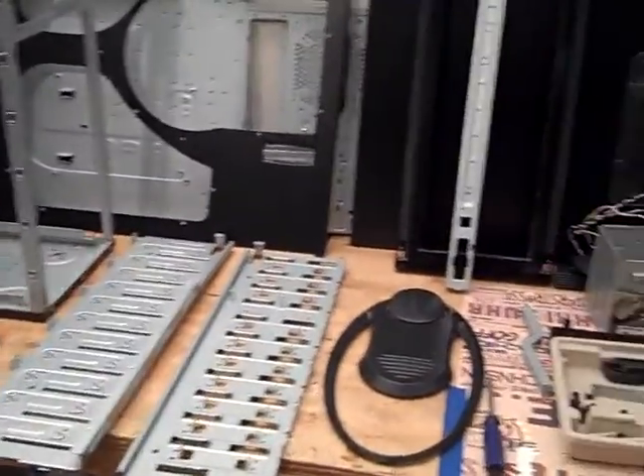So got this case completely pulled apart.